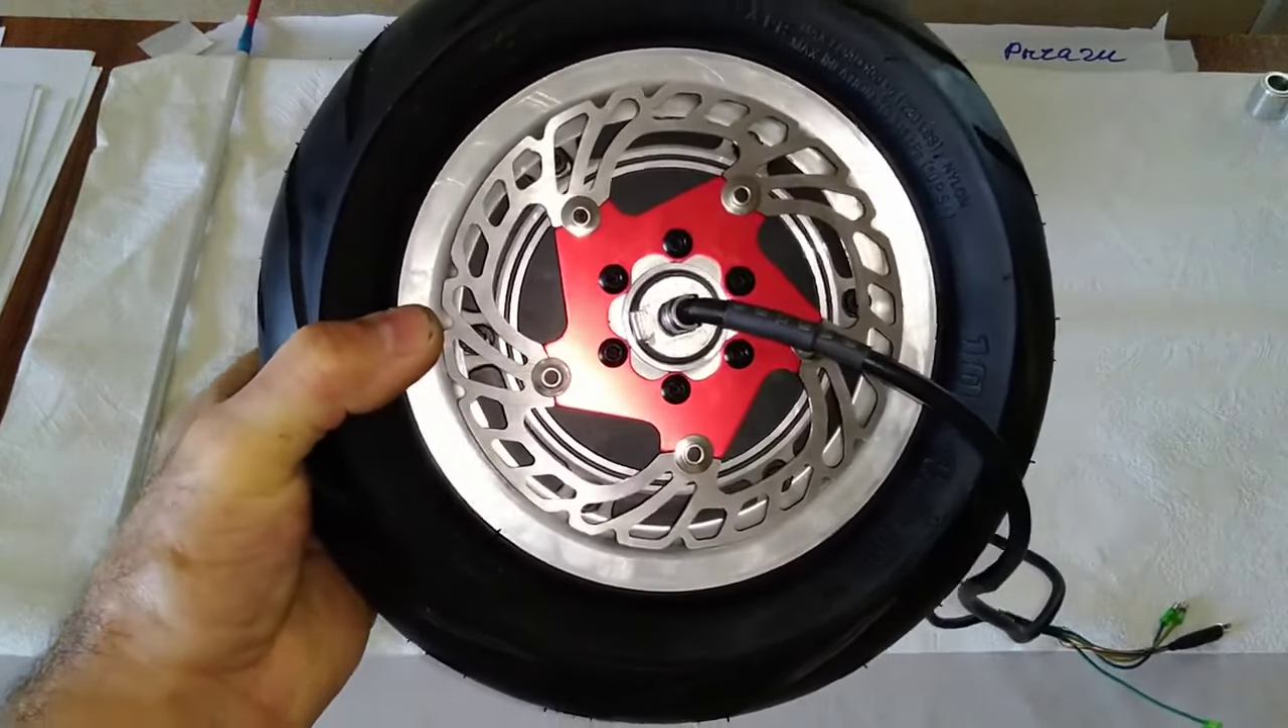Заднее колесо мотор я собрал все готово диск стоит двигатель собран резина стоит все отлично.